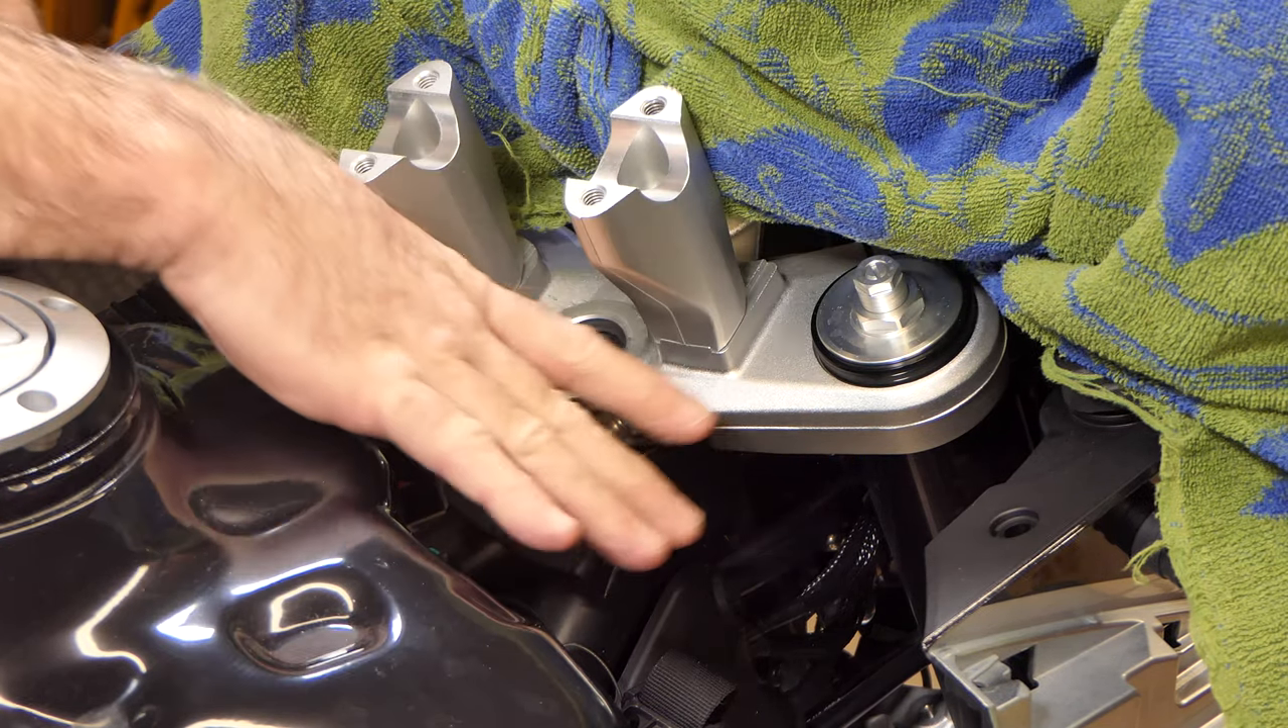For the moment, I've momentarily moved my bars from behind the risers here.